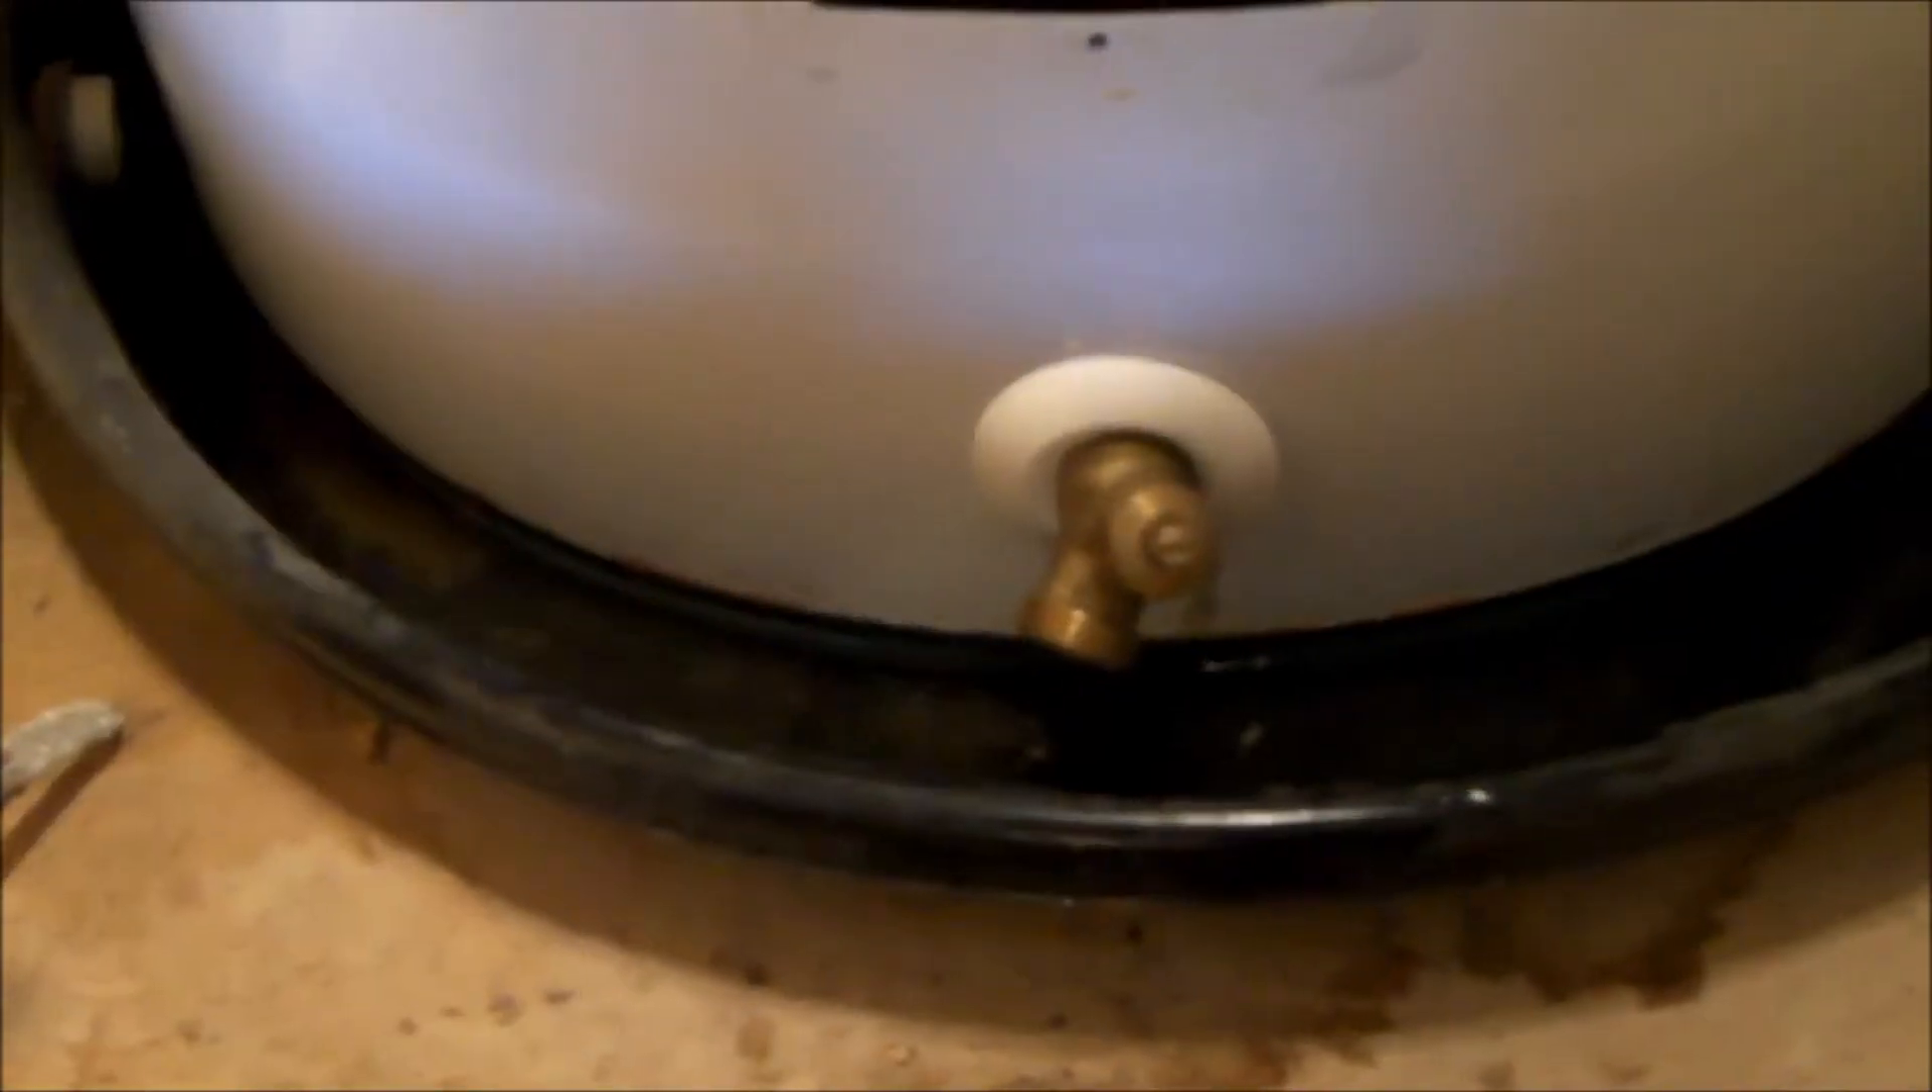You can see this drain cock right here I was not able to get my hose on it this drip pan is in the way.